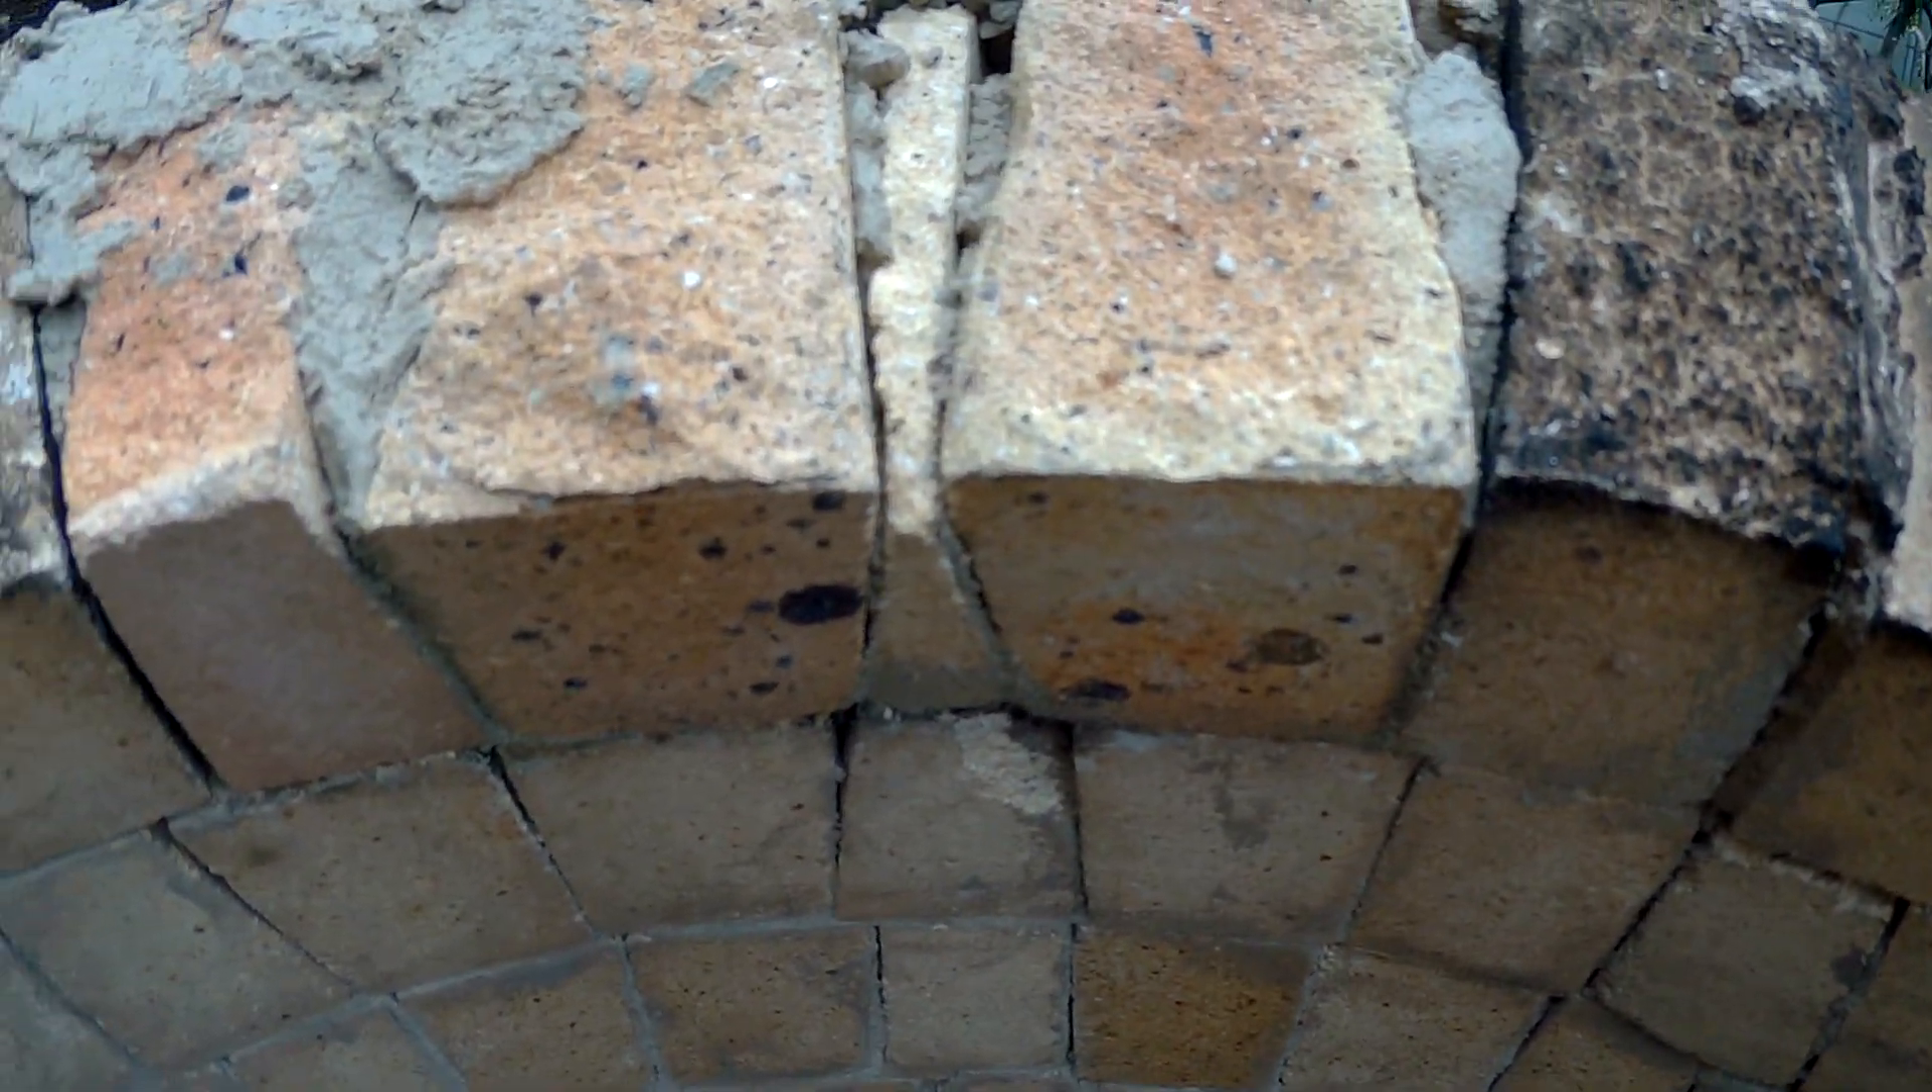Вот кирпичи стоят на своем законном месте.